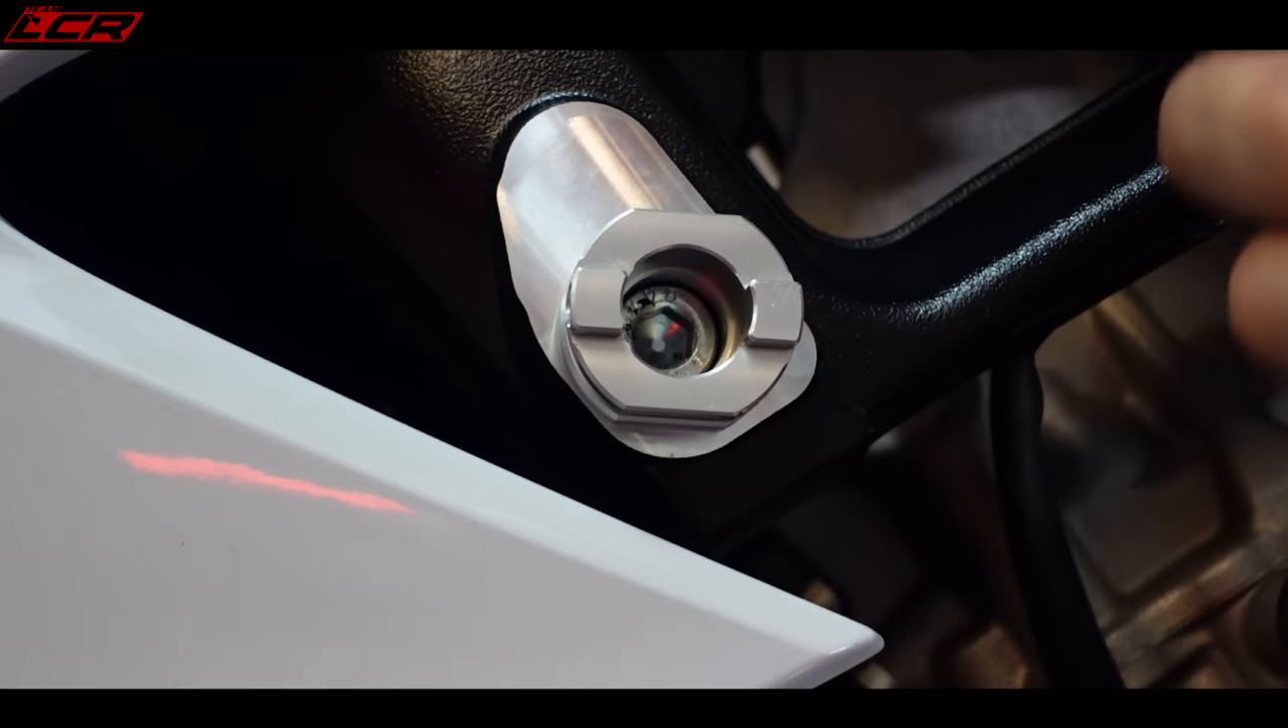As you can see, the bolt is really recessed in there. So there's no chance of that bolt really catching and damaging the frame. It's not sticking out right on the outside of the crash protection, which they are on a lot of them. It's recessed right in.